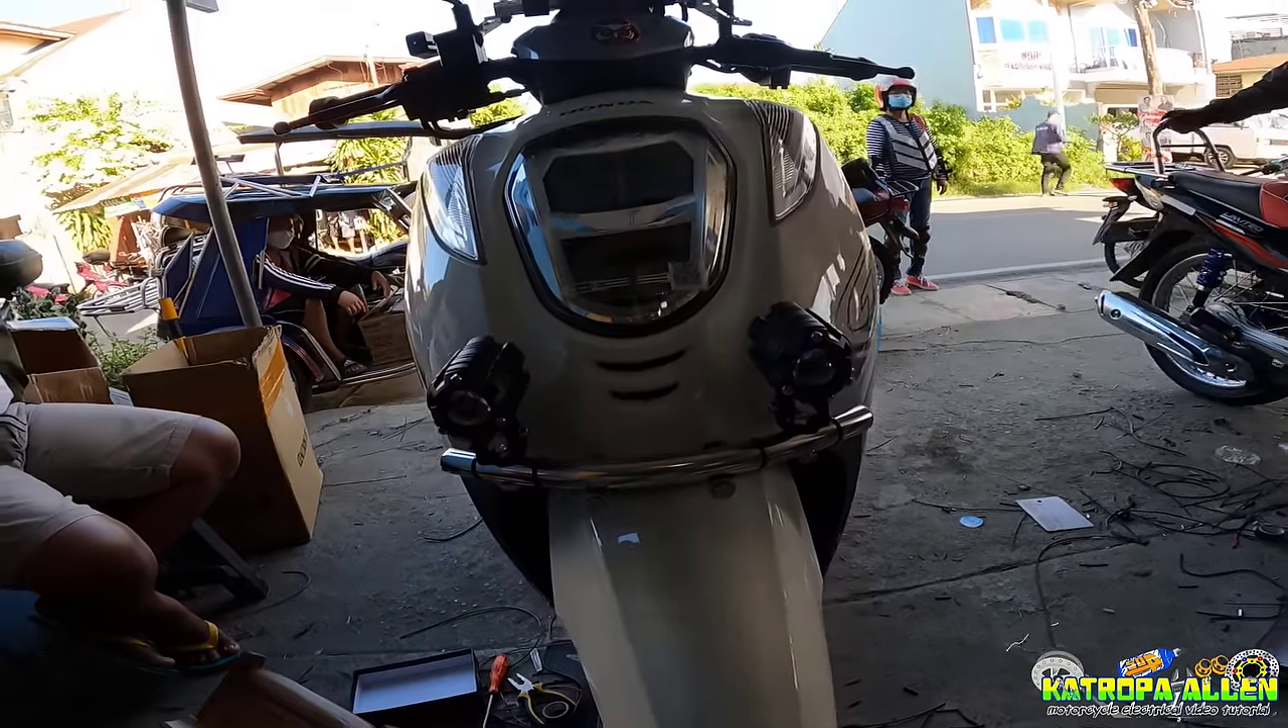At, heto na nga, naka-asimbol na yung ating motor. Nakalagay na yung ating mini driving light.